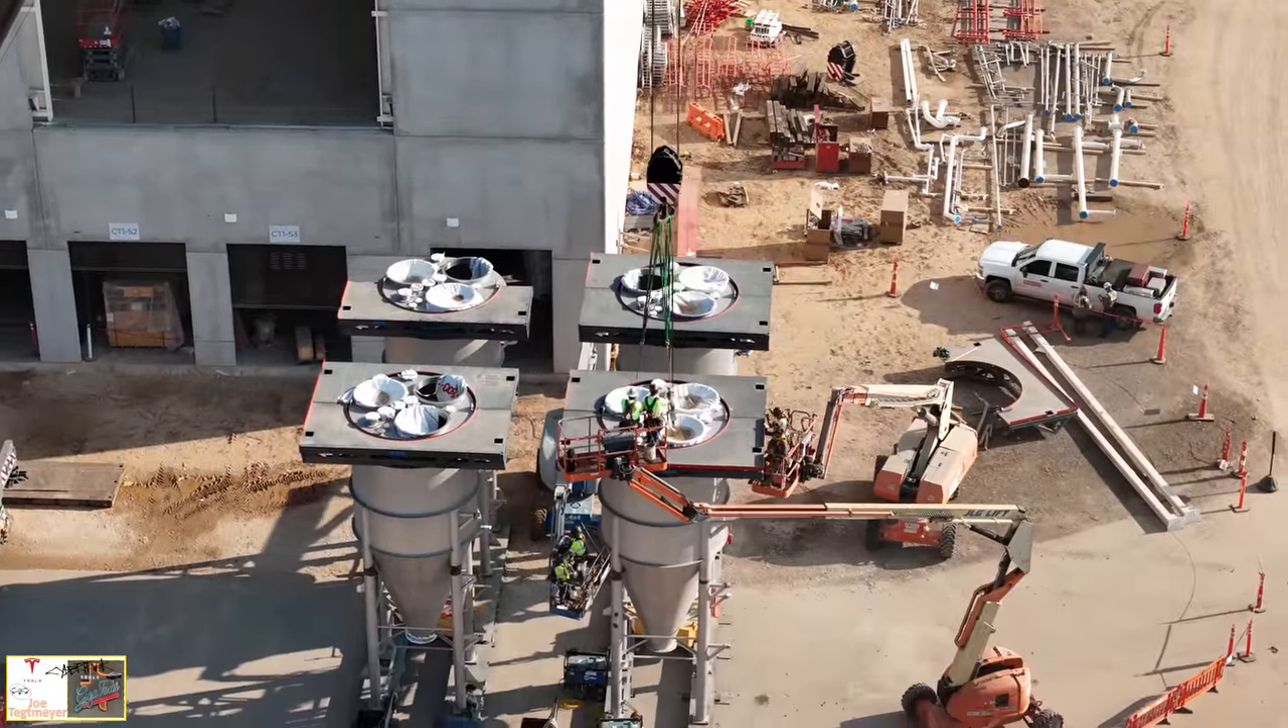We can tell that the top platforms around each of these hoppers or the cyclones, depending on what you would like to call them, have been installed or they're finishing up the installation of that.